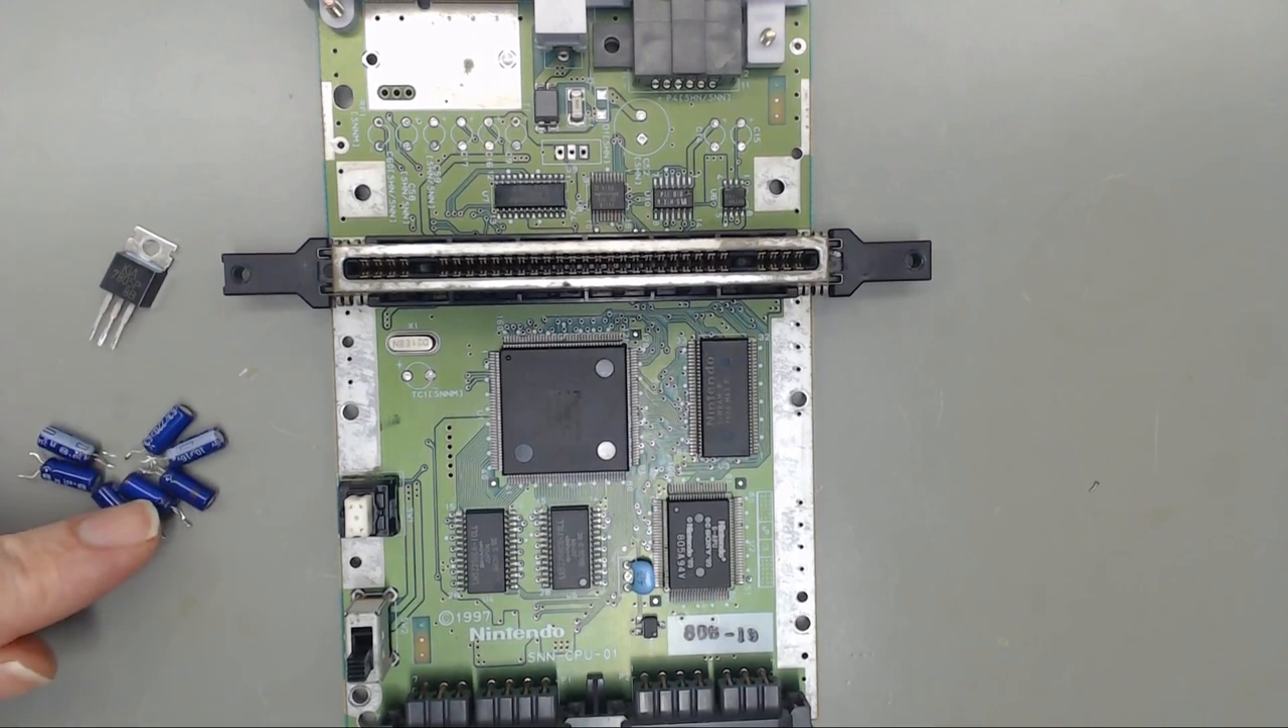So now we have removed all the through-hole capacitors. And the 7805 voltage regulator.